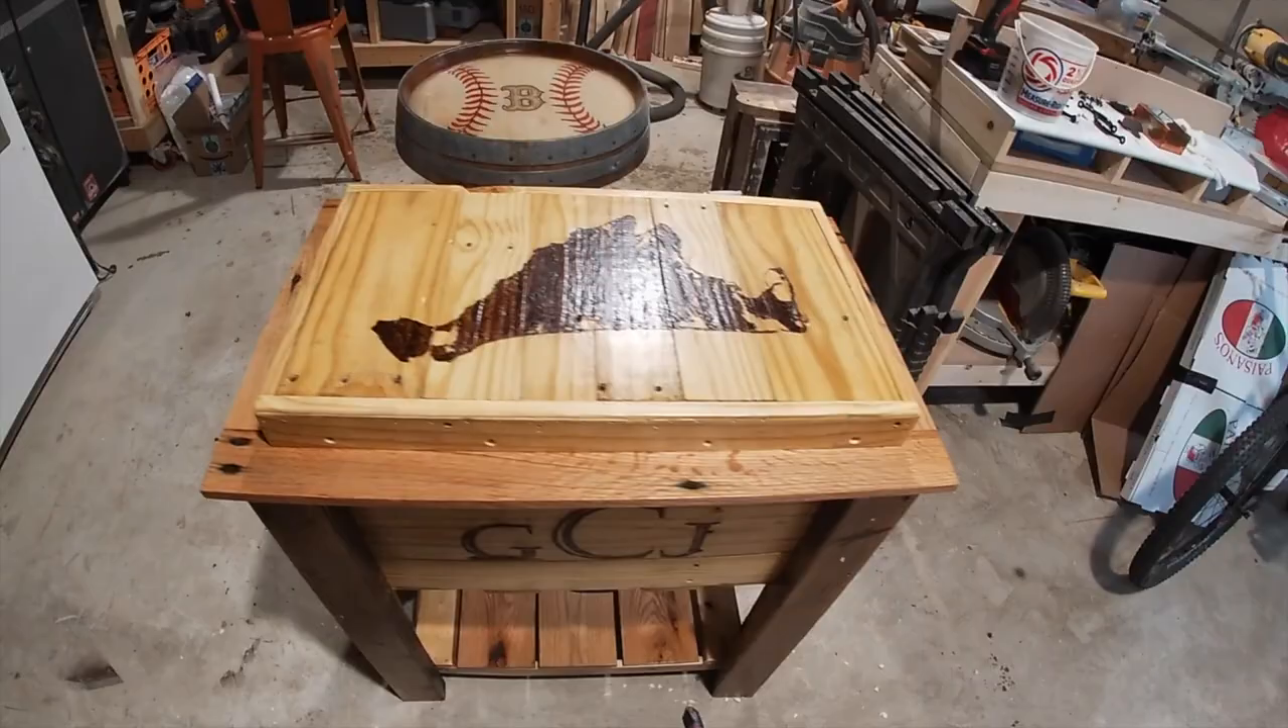All right, so now we've got the top on.